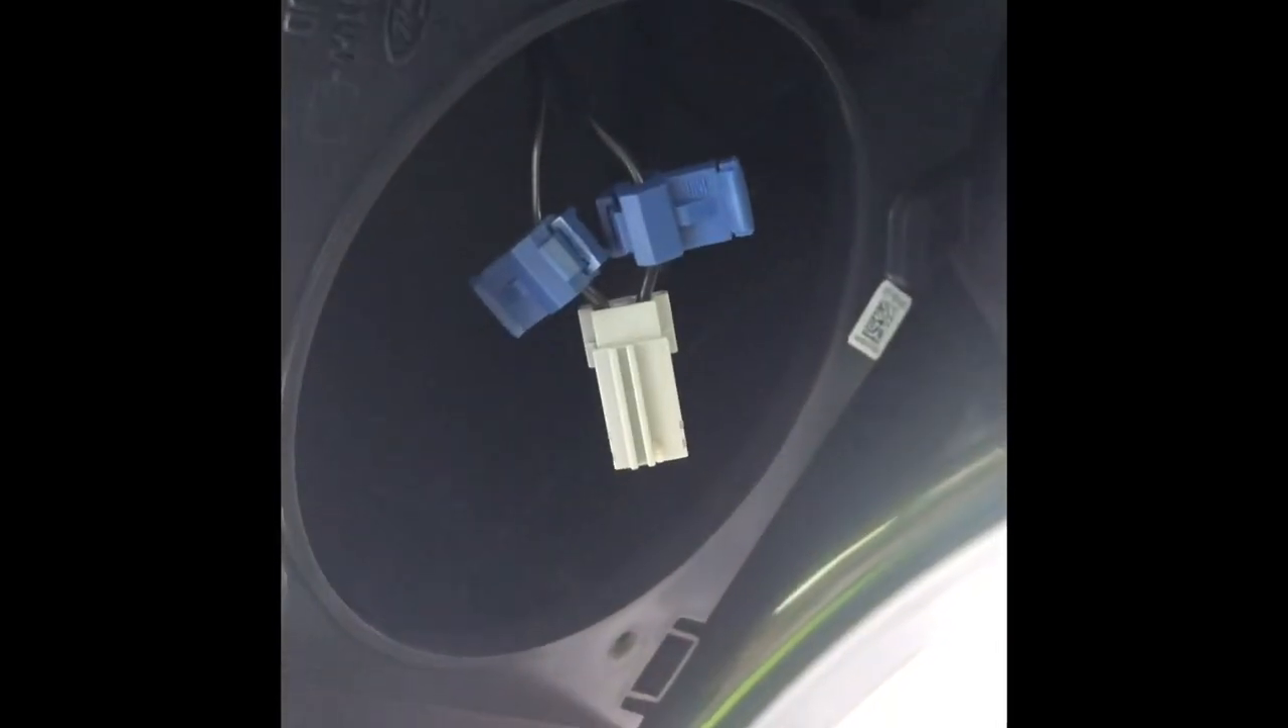All right so I got the T clips on.